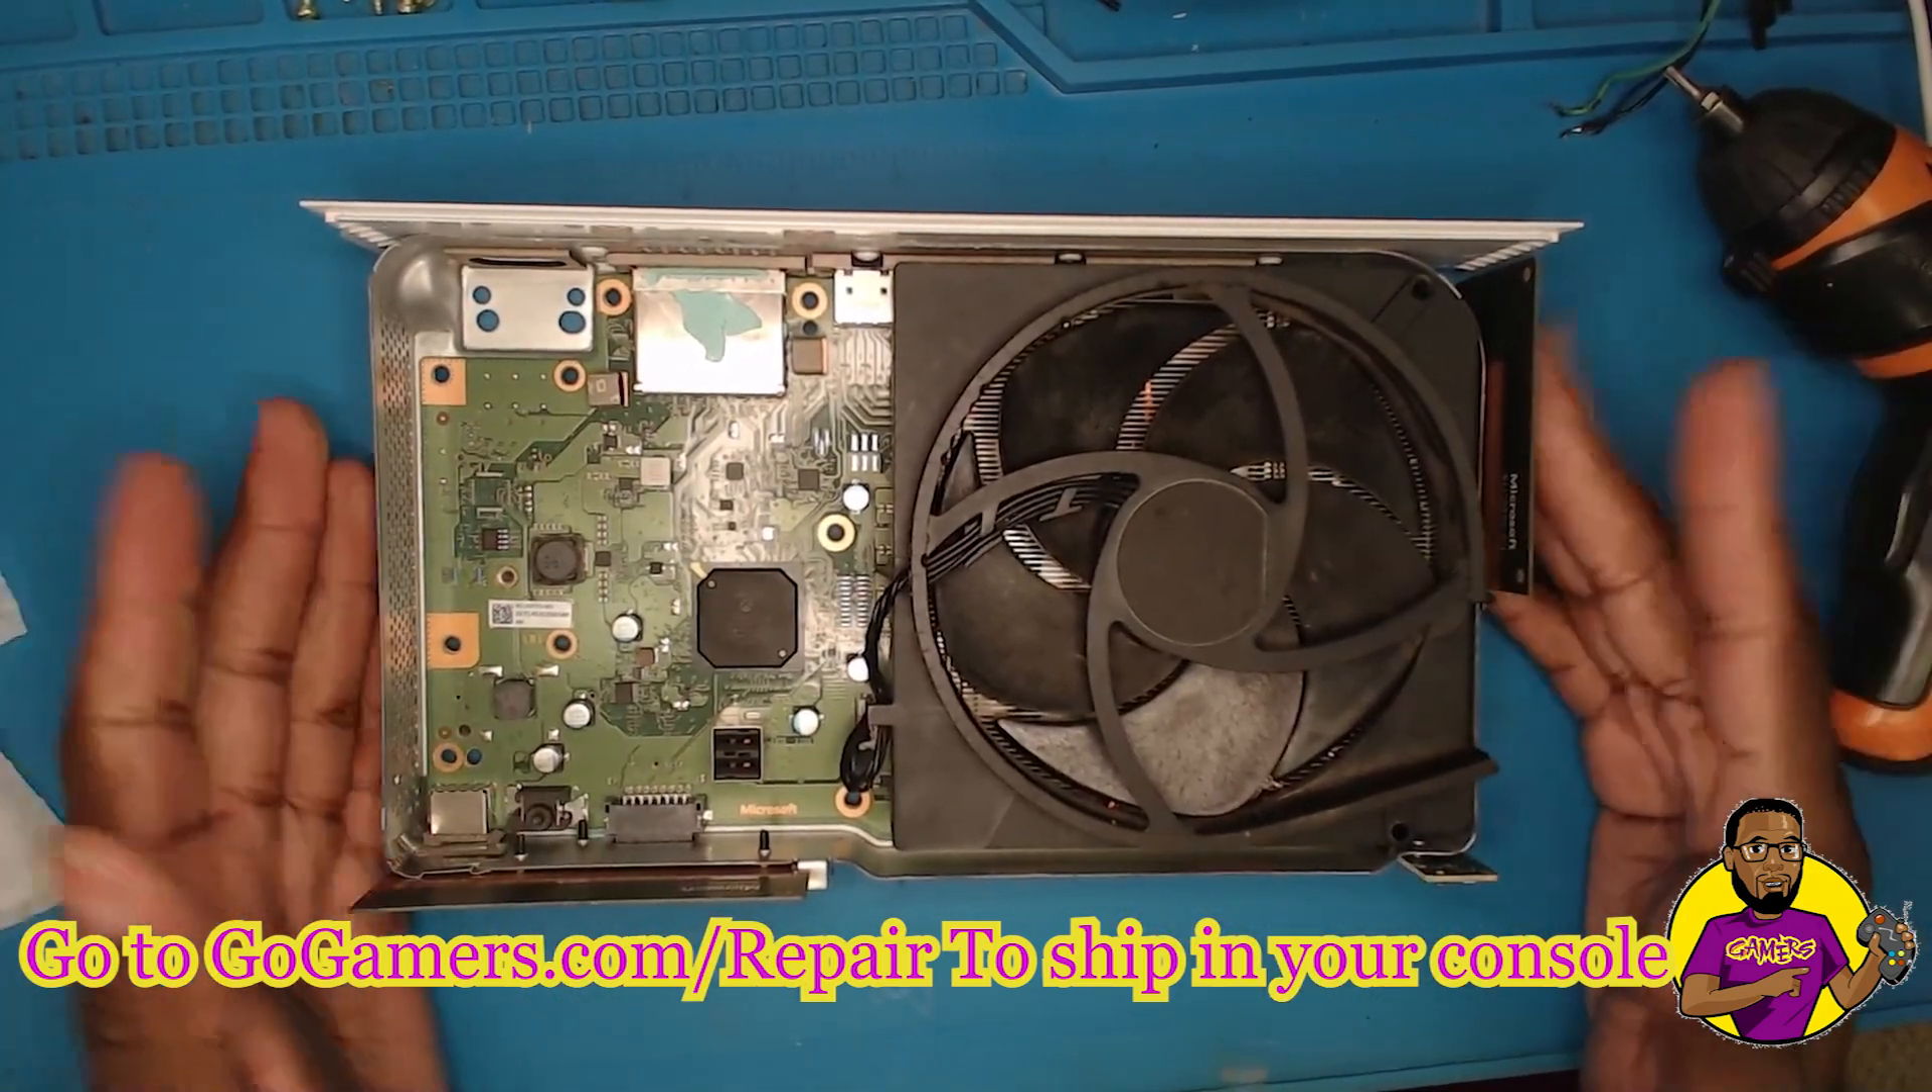All right guys so we have the console down to just the chassis as you can see we have our fan right here.